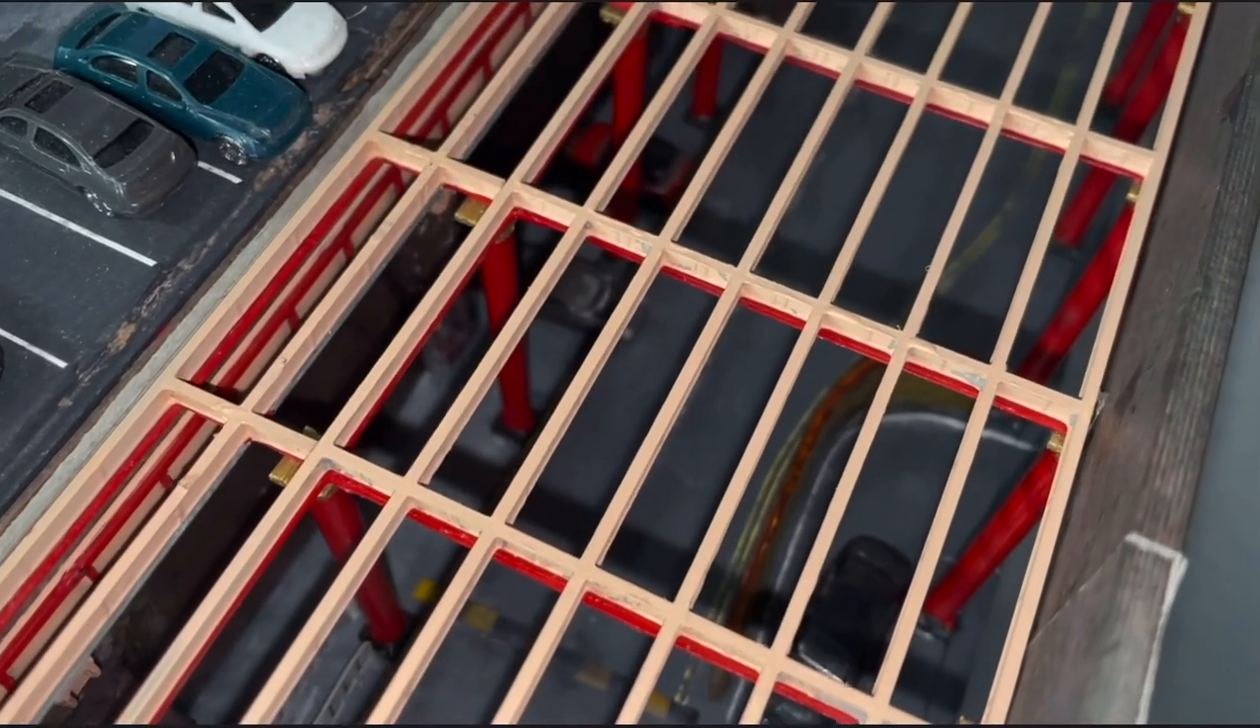I've left the roof off for the time being.